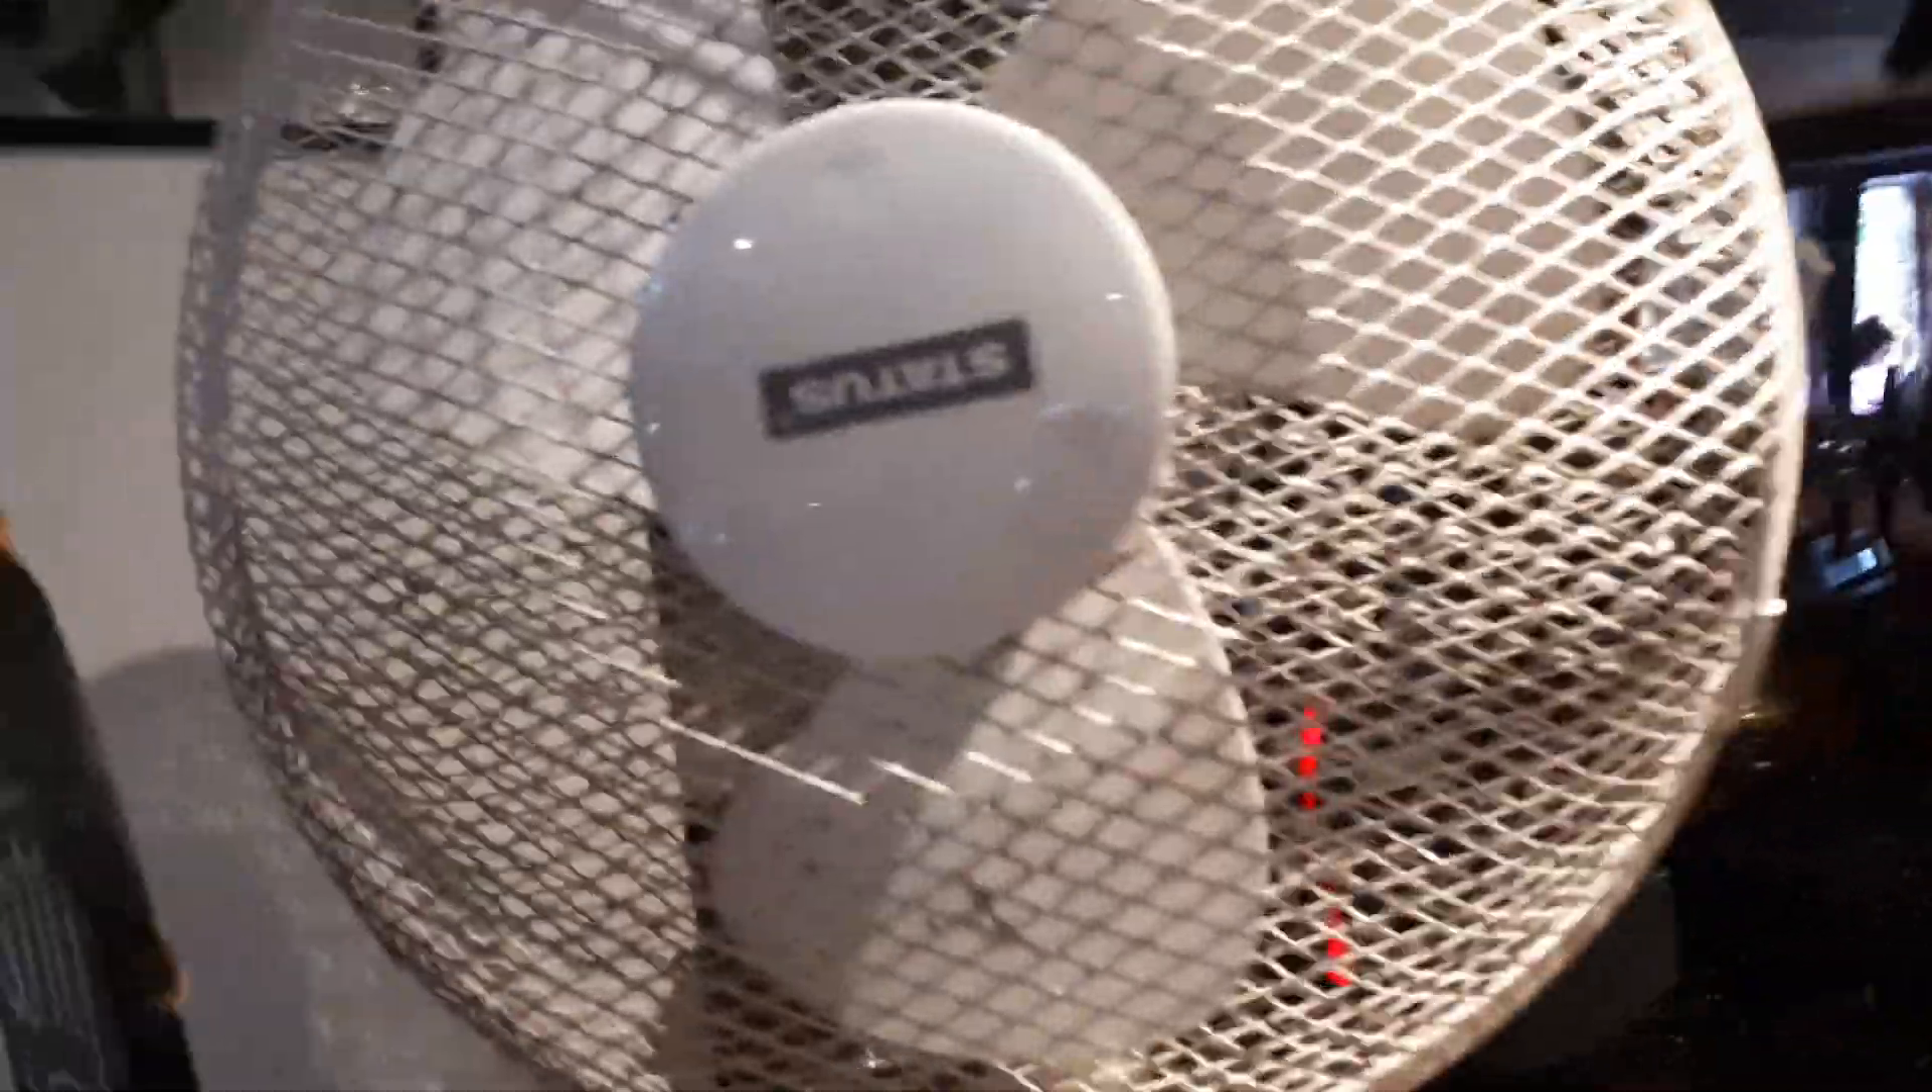We have put the logo on upside down.